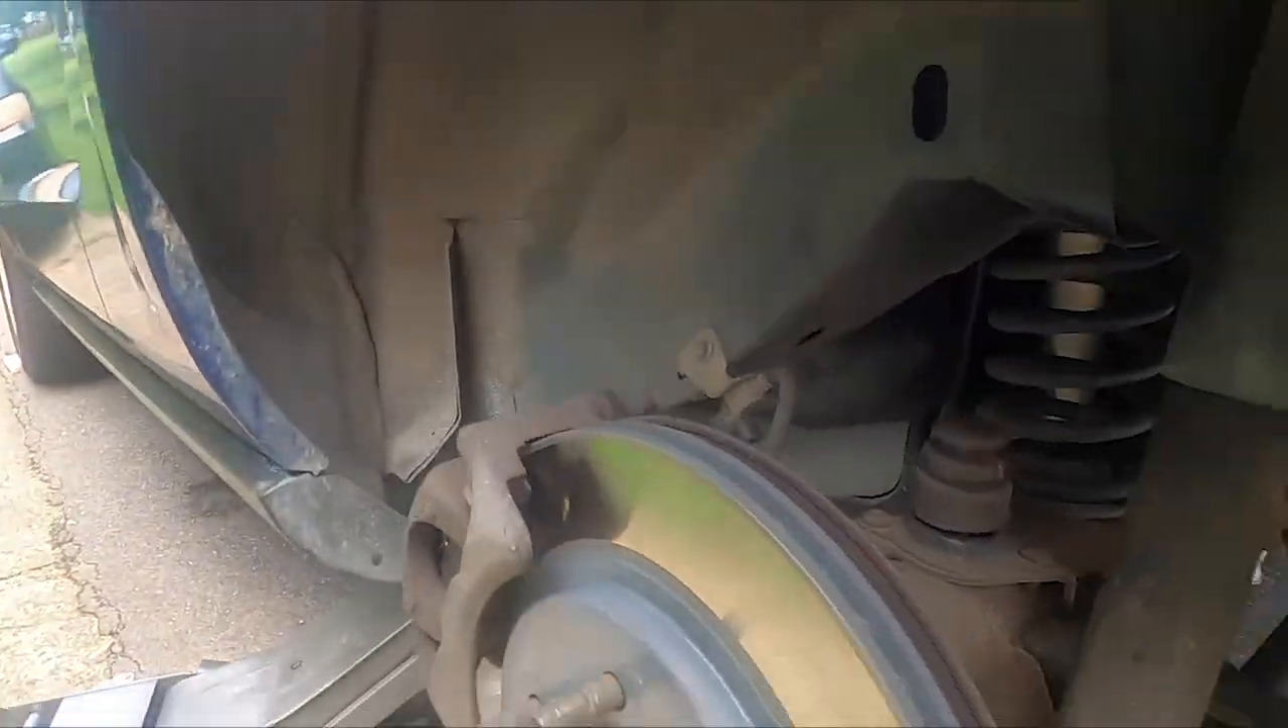Yeah awesome and you've already gone ahead and gotten the wheel off.